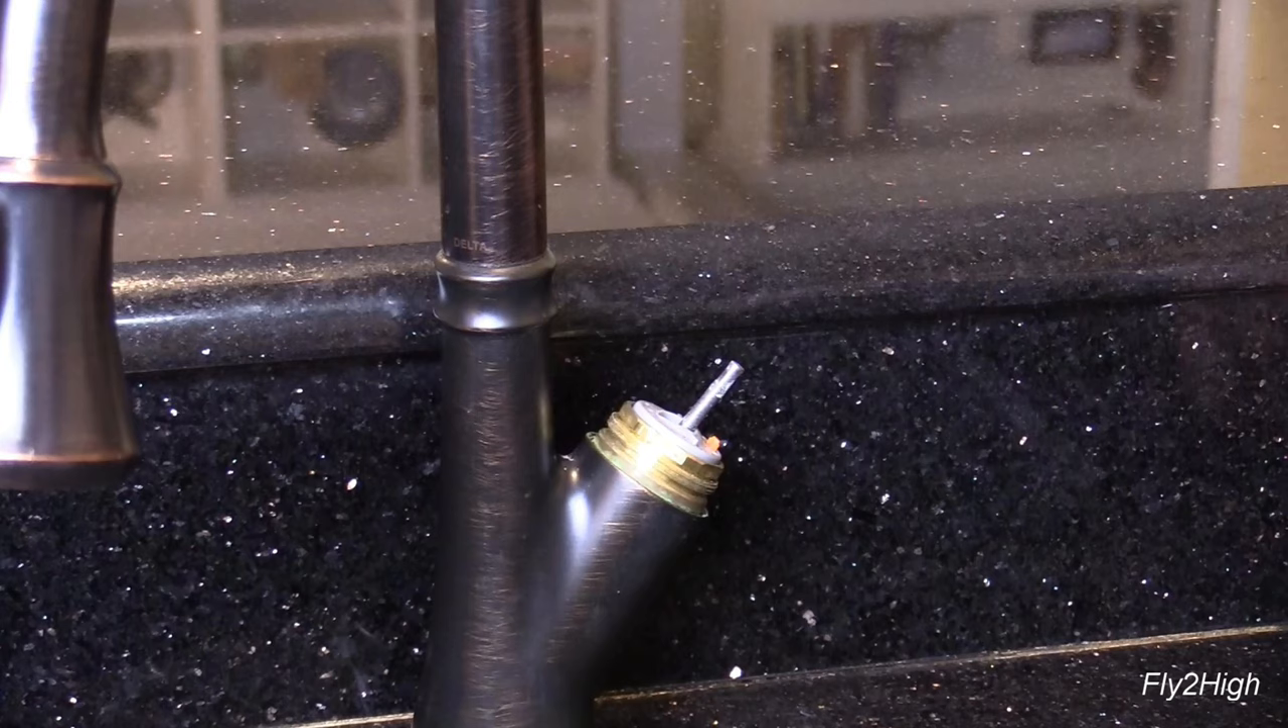The top of the valve body is now exposed.